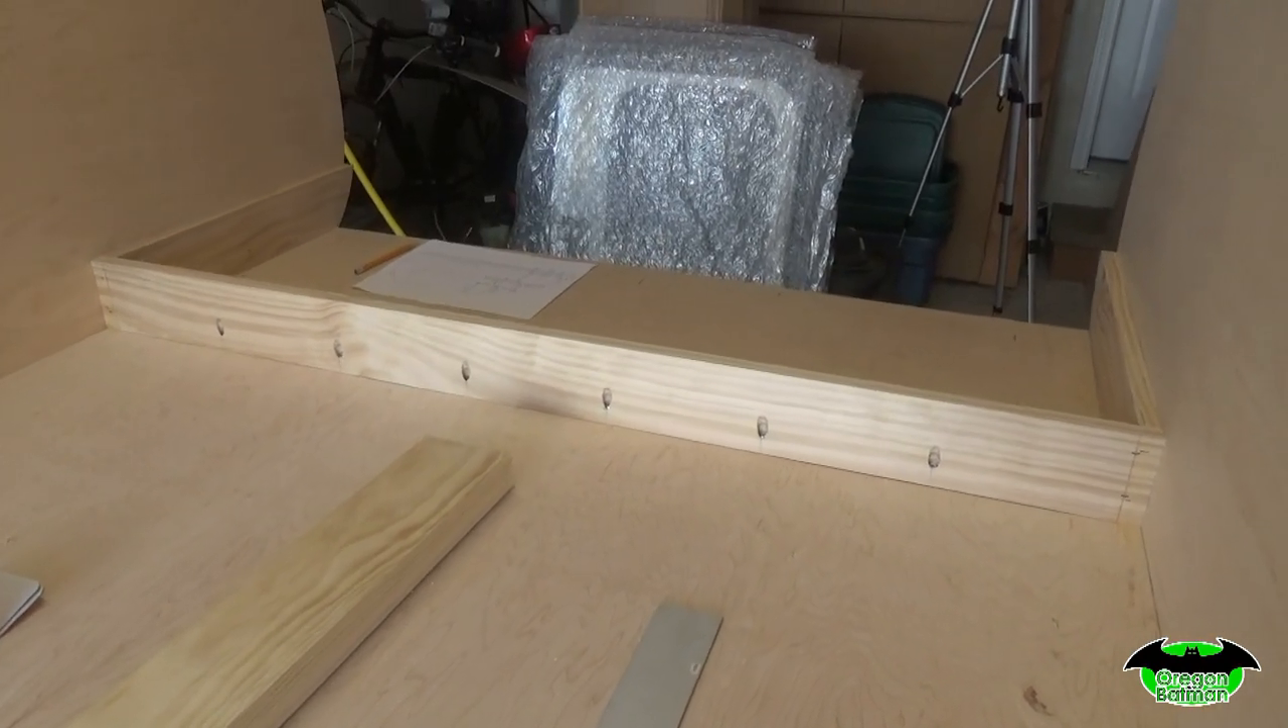Now with any luck, you have your backboard on, and I used pocket screws.